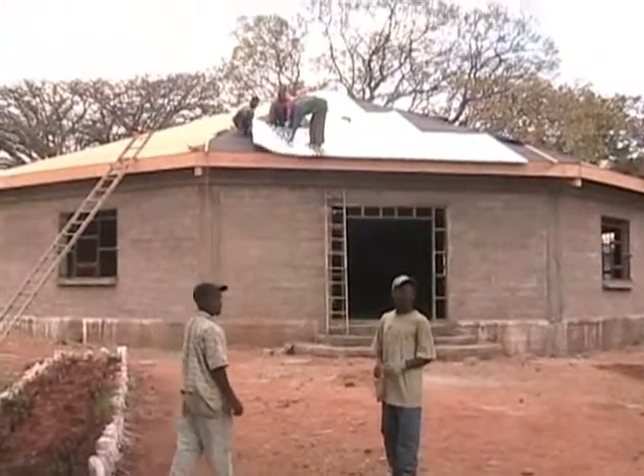Yesterday we finished putting the plywood on. And today we are starting to put the metal roofing on.